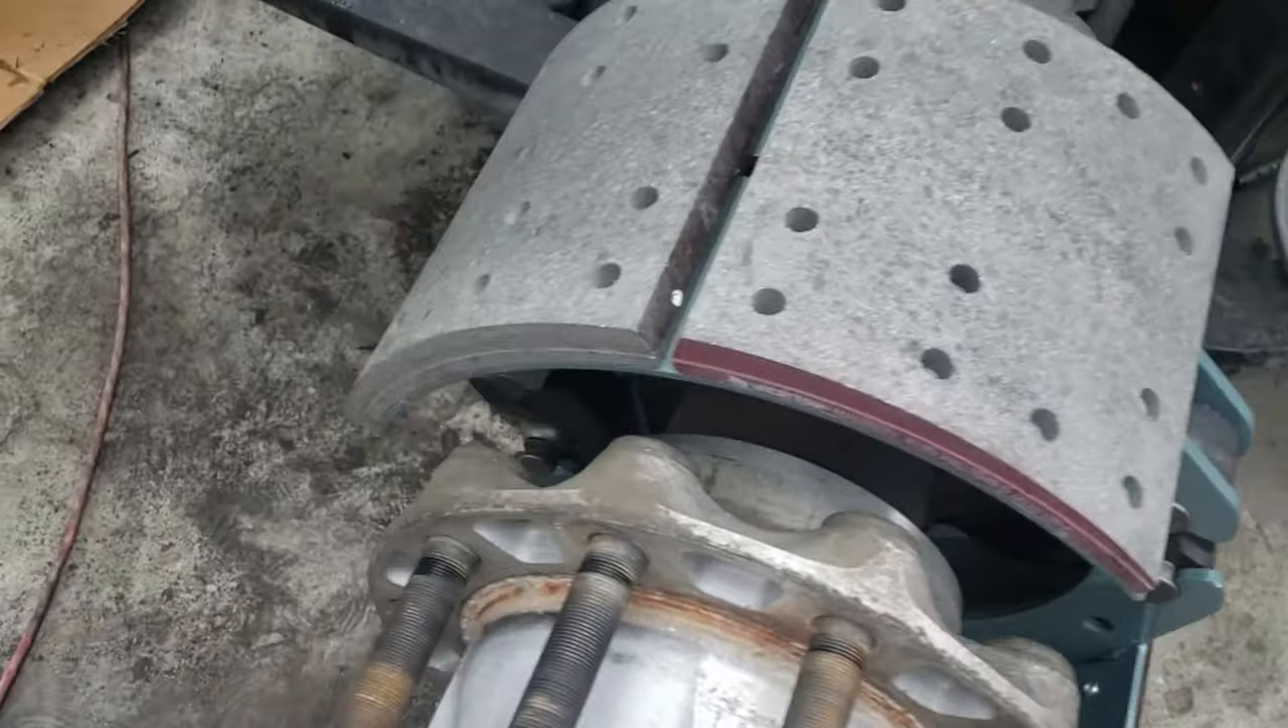So the brakes are in place now.